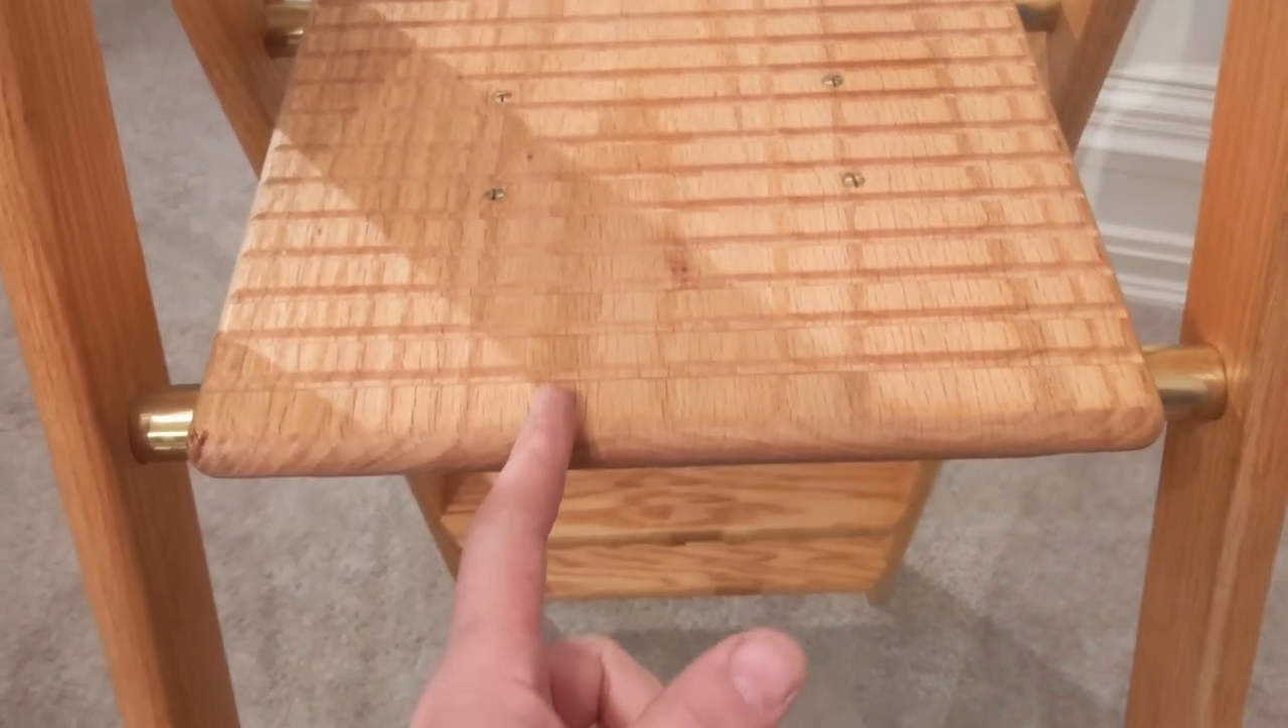And here we have the platform all finished up and installed.